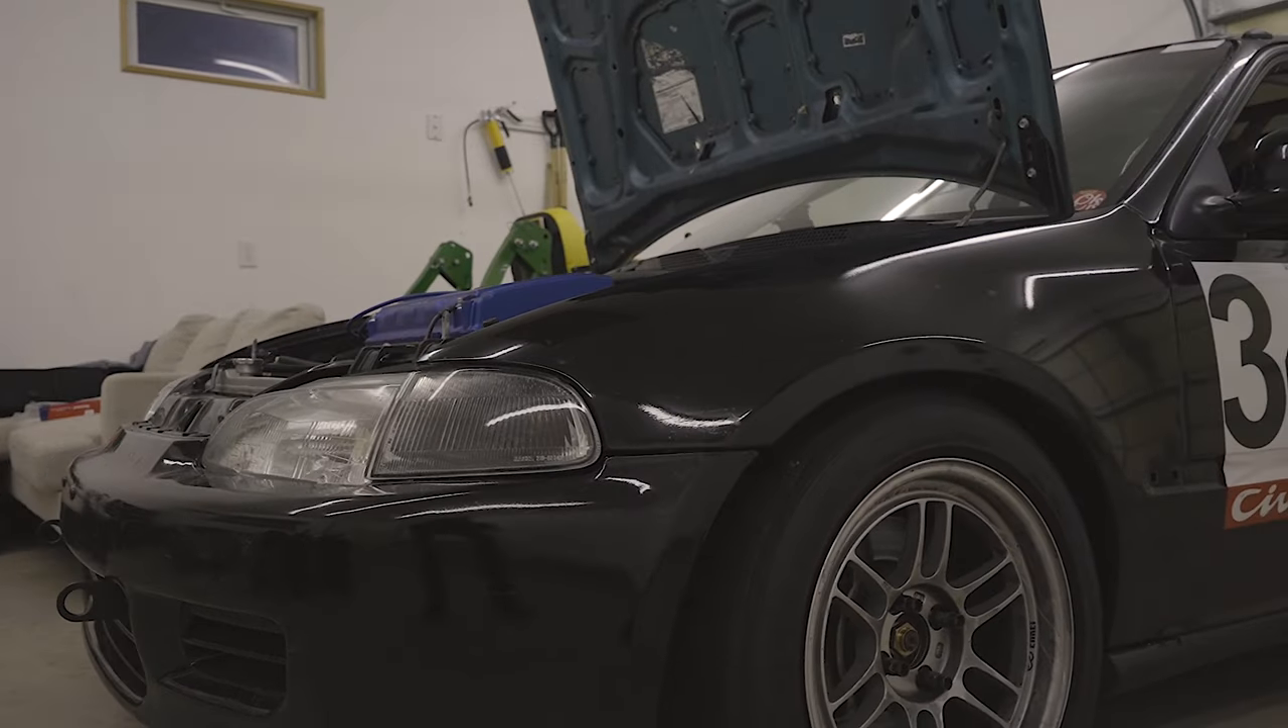I'll go ahead and get some like close-up shots of that too but I mean the bumper's on we're pretty much done here.